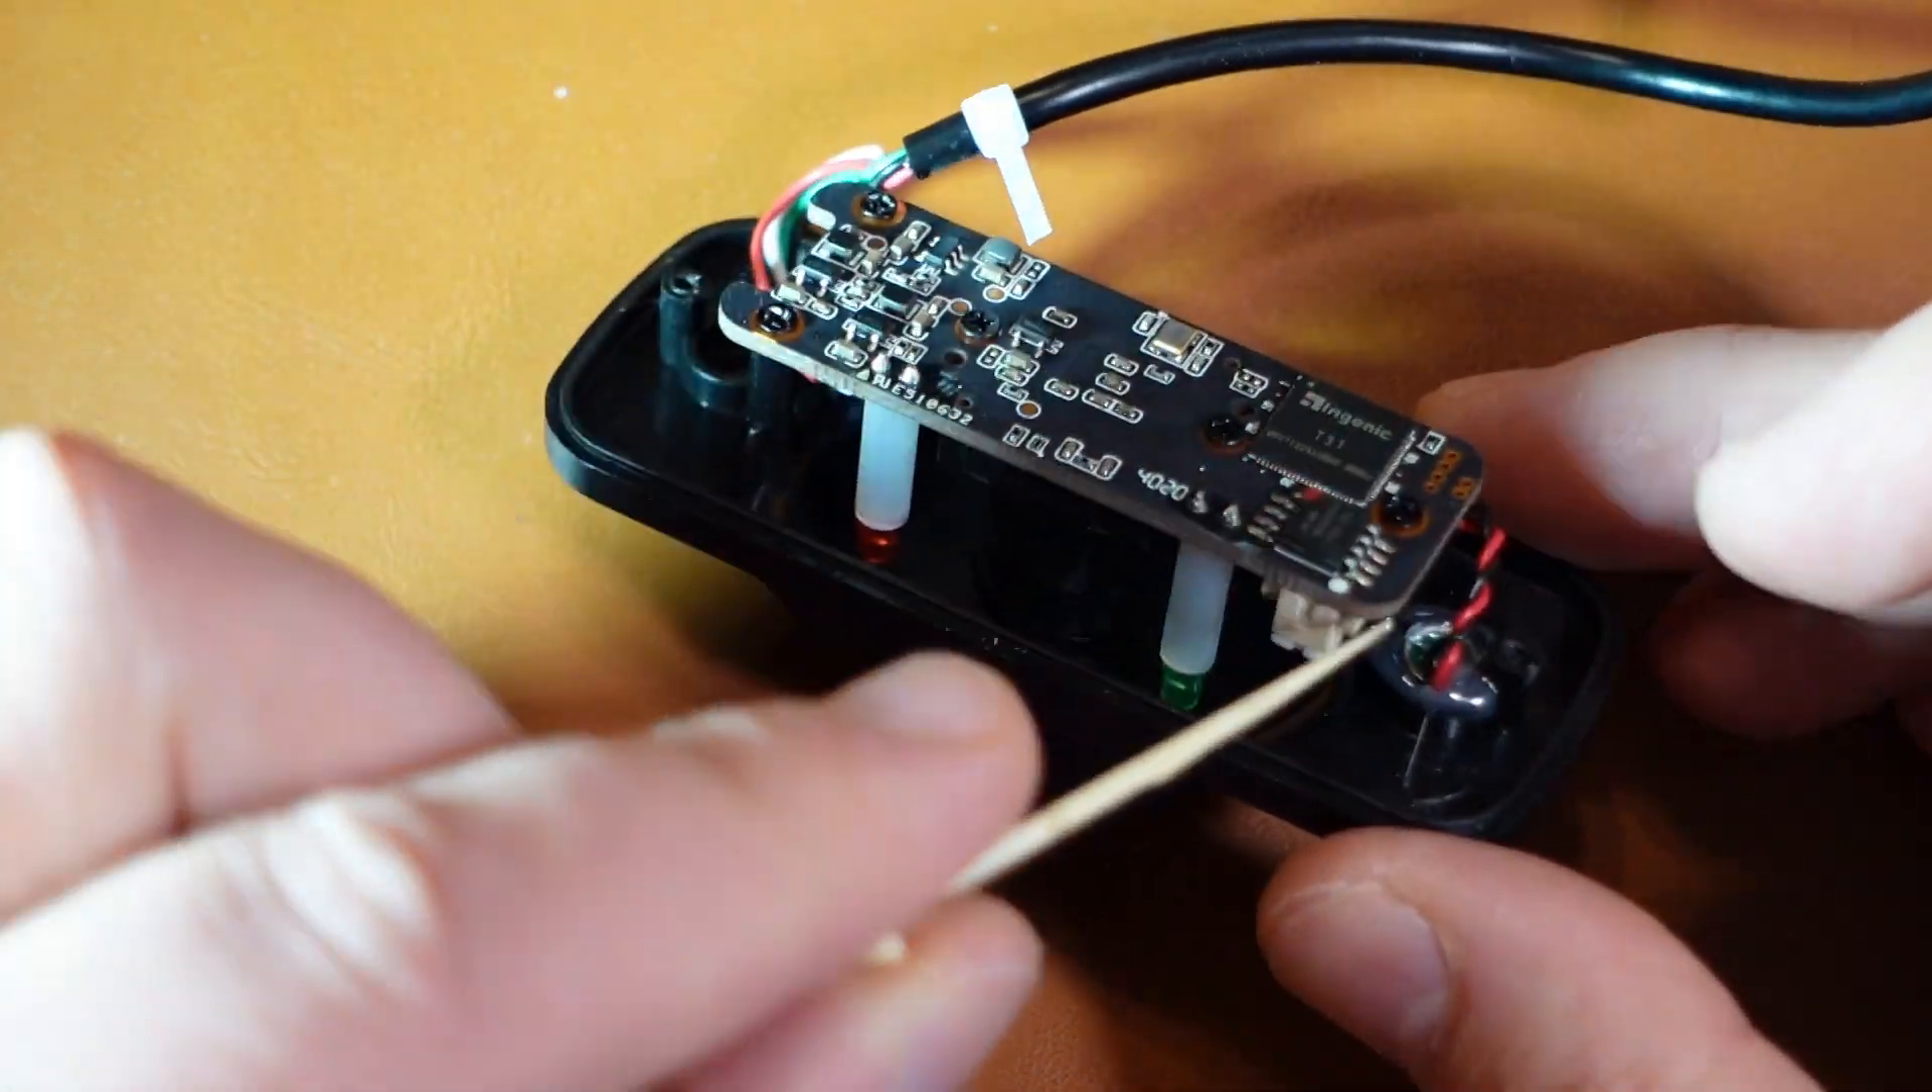Okay so i guess we put this so this tie i'm going to use my toothpick pointer so we put this little zip tie here likely so you can't yank the cable out and we have our cmos sensor.